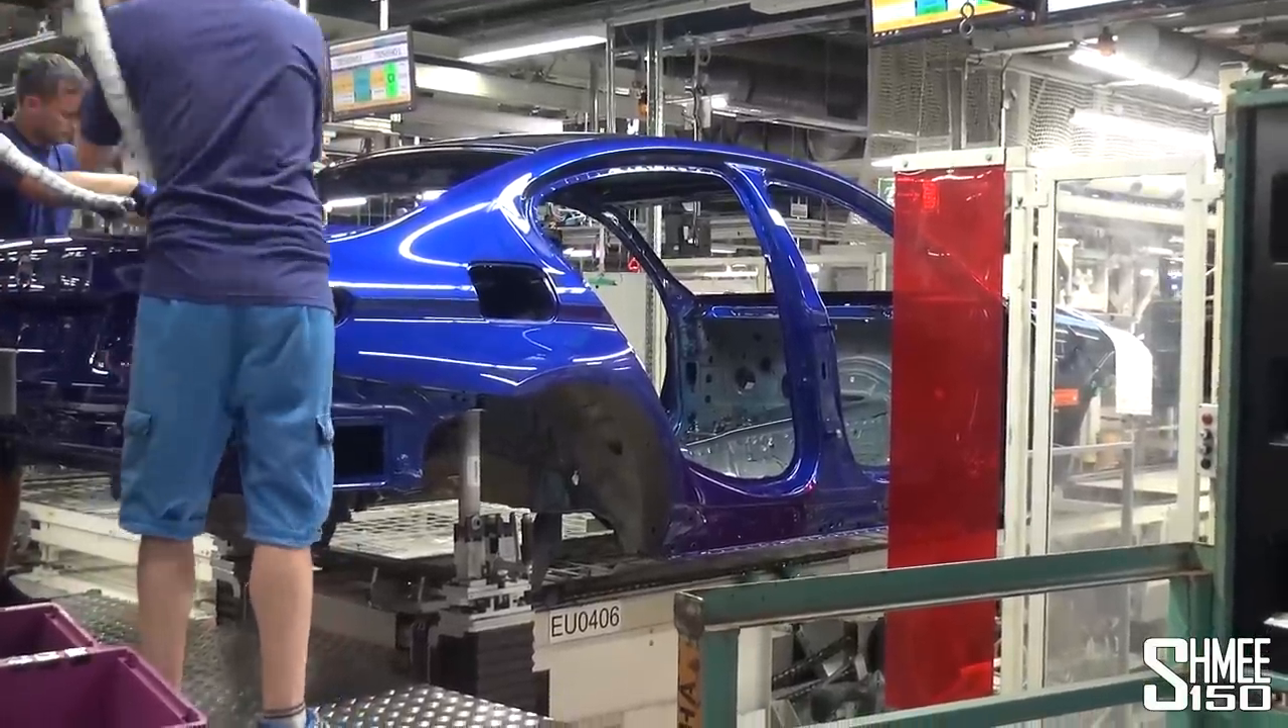So that is the first part that goes onto the body shell you can see is now without its doors.